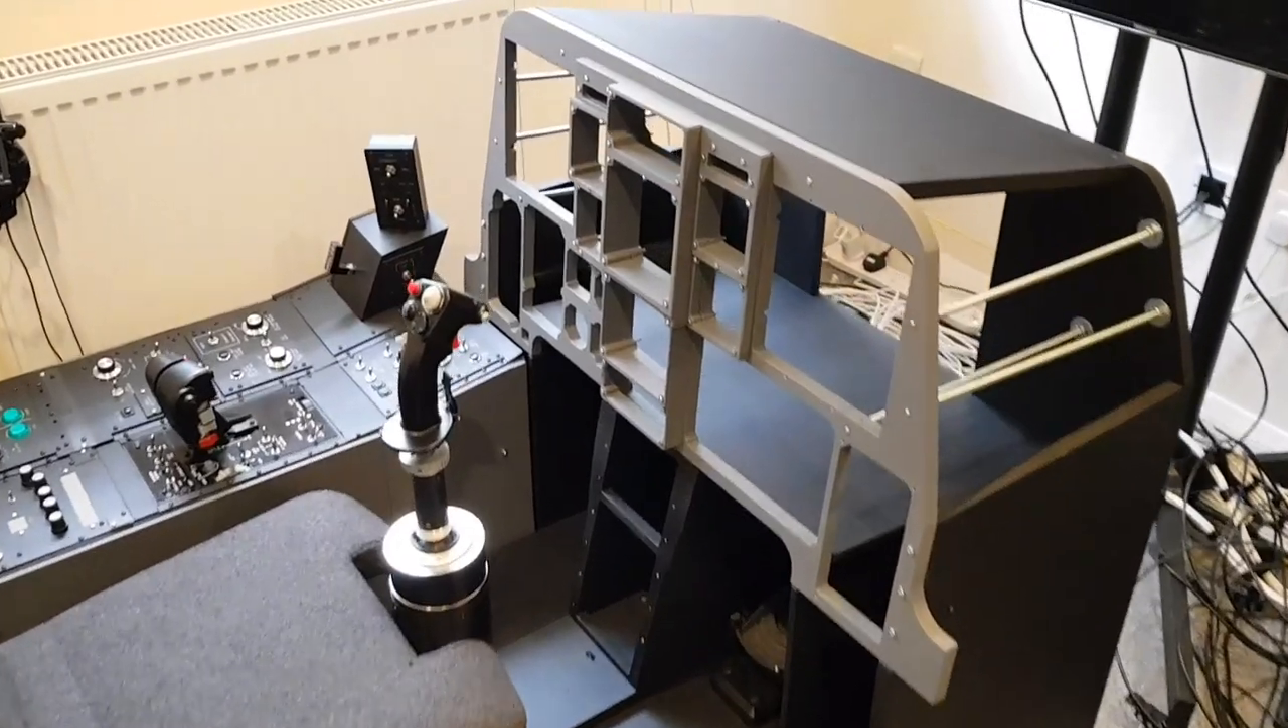Here we are at the point where the front dash in terms of the whole physical frame is now completed.